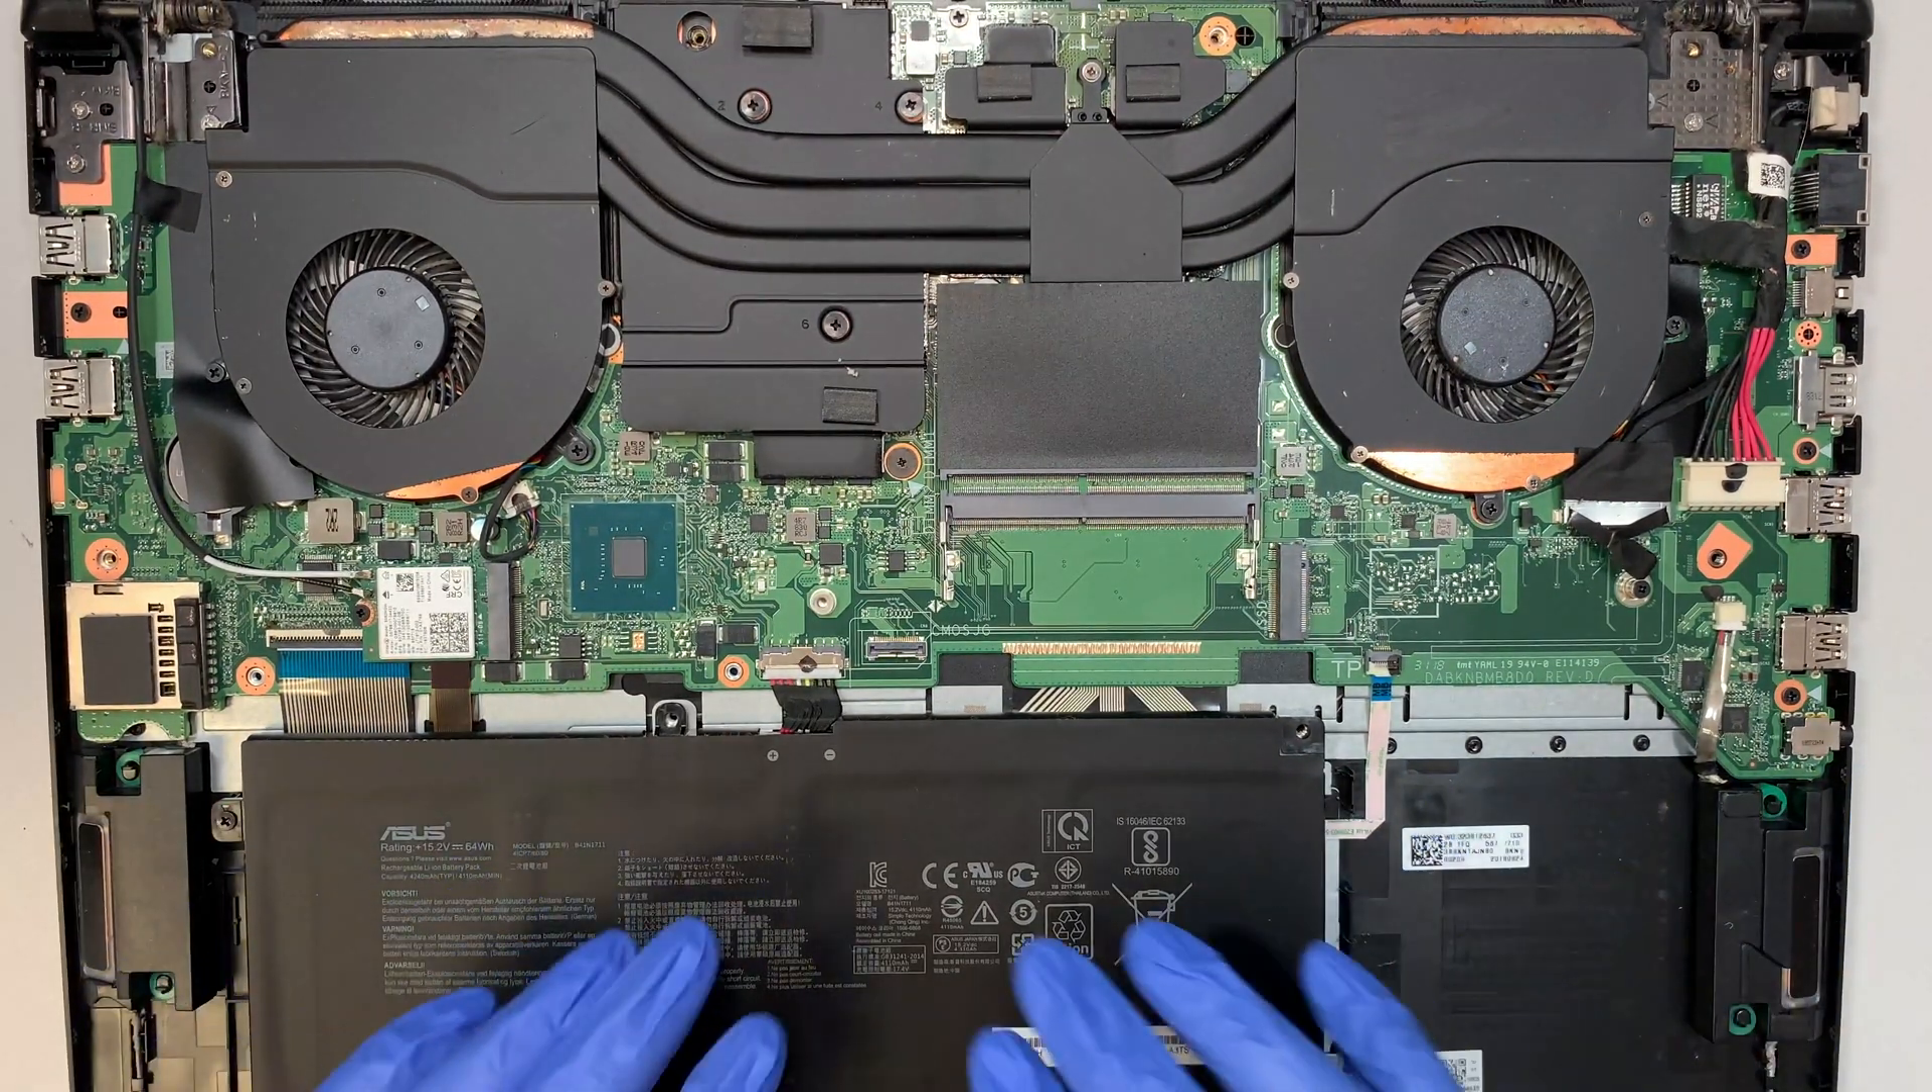Okay so once the back cover is removed here you can see the entire laptop.